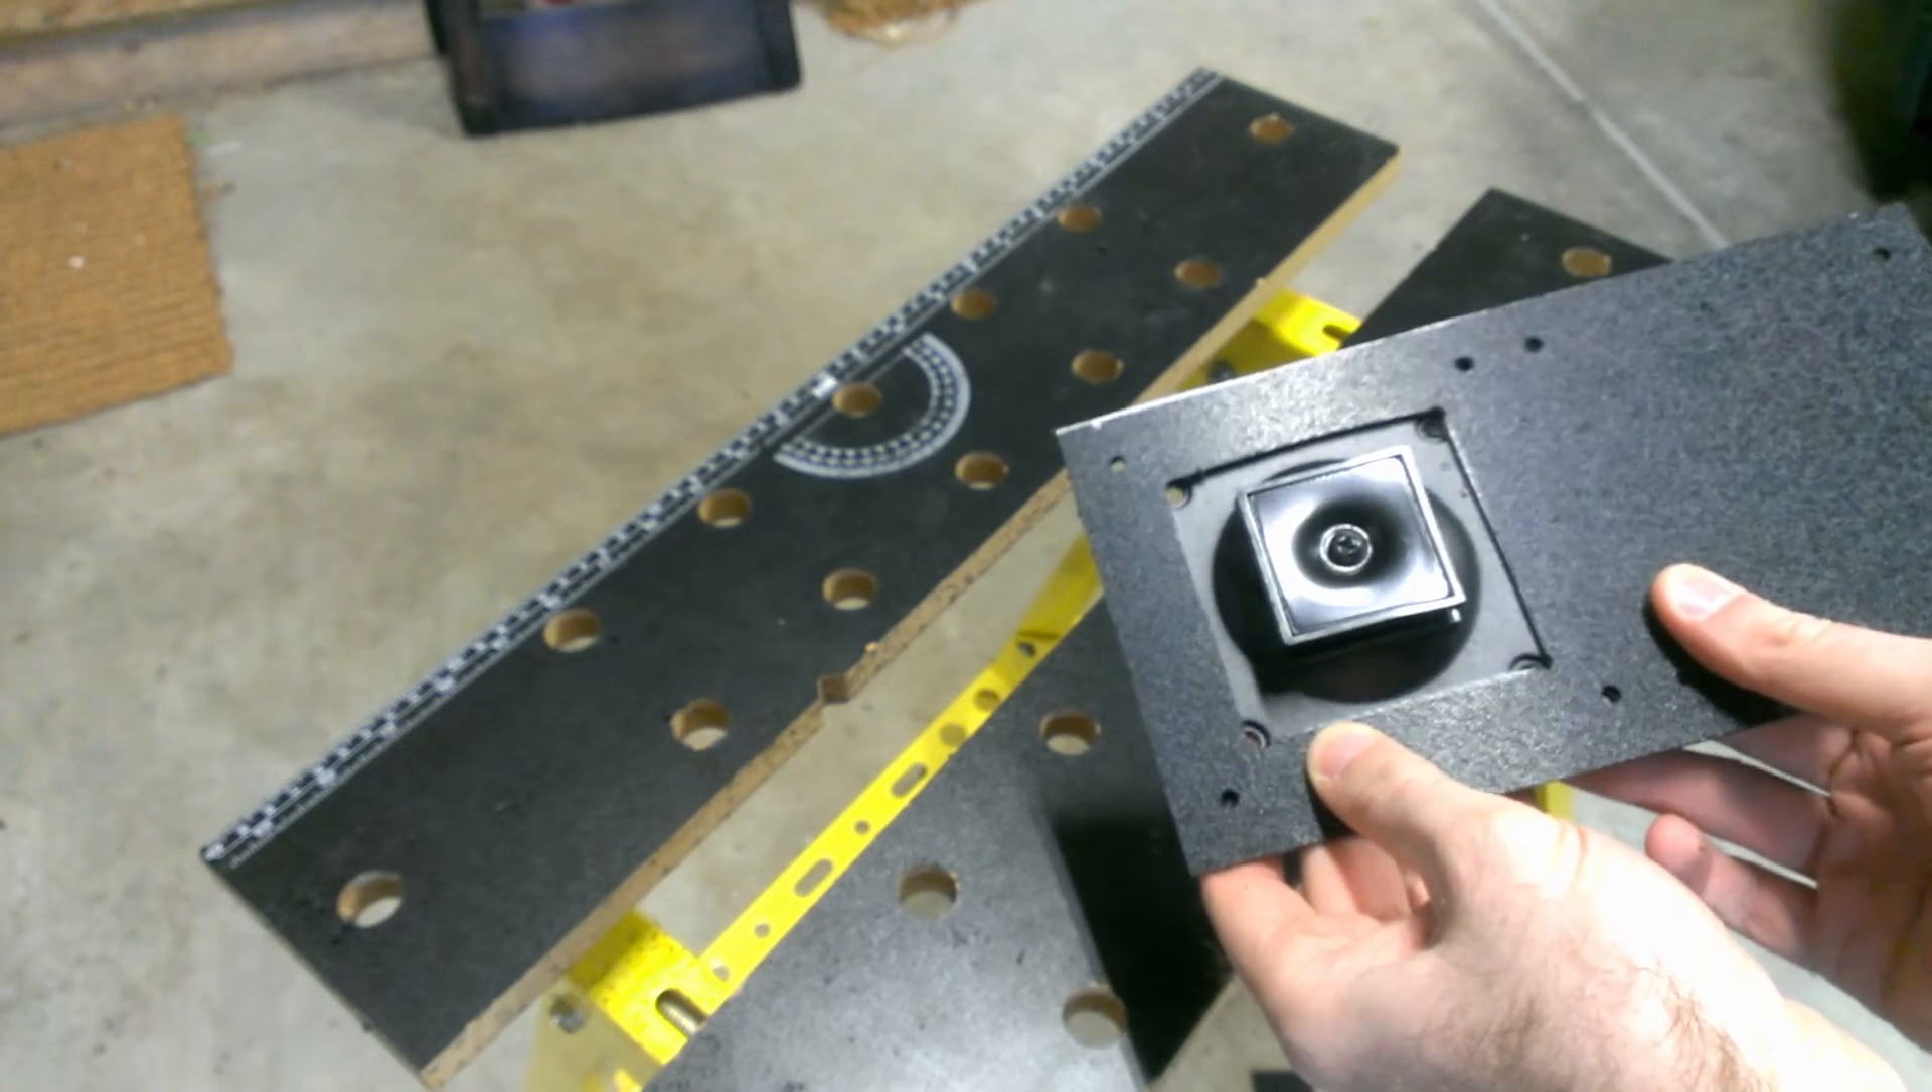Let's see if this square is big enough for the monitor mounting bracket. Oh, that's perfect.